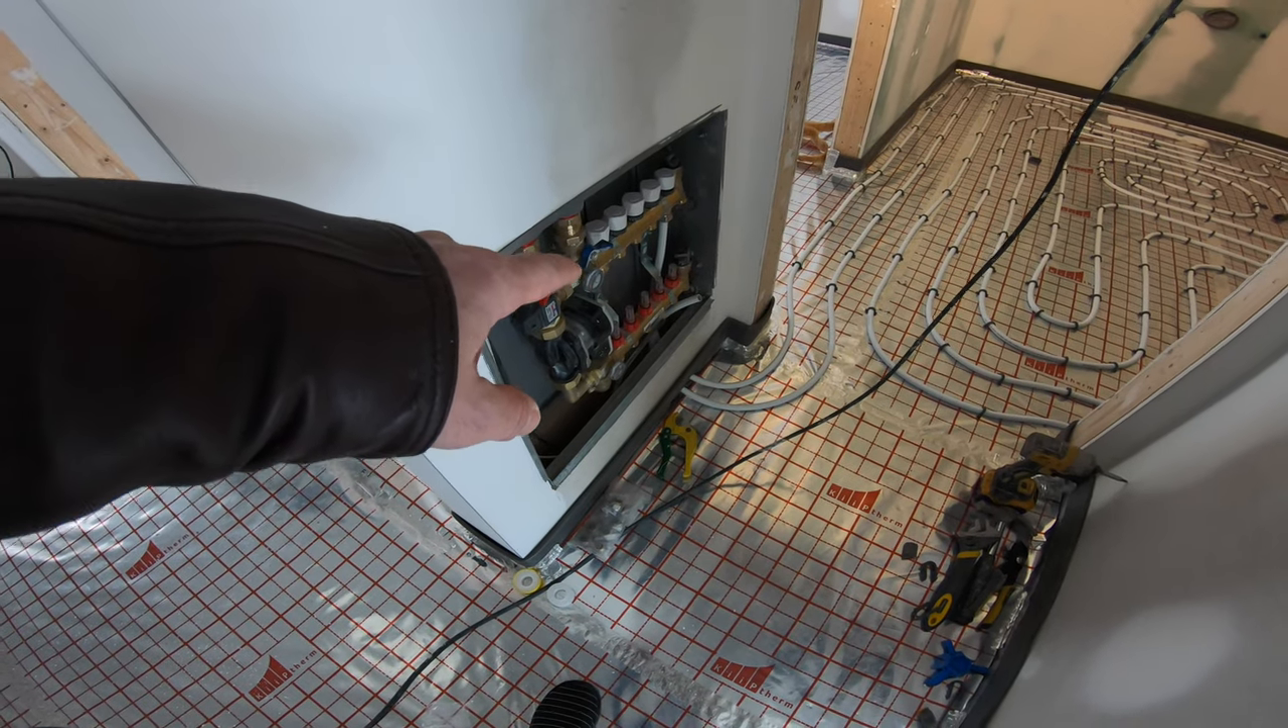And right here in this master bathroom i already started laying down some of the piping.